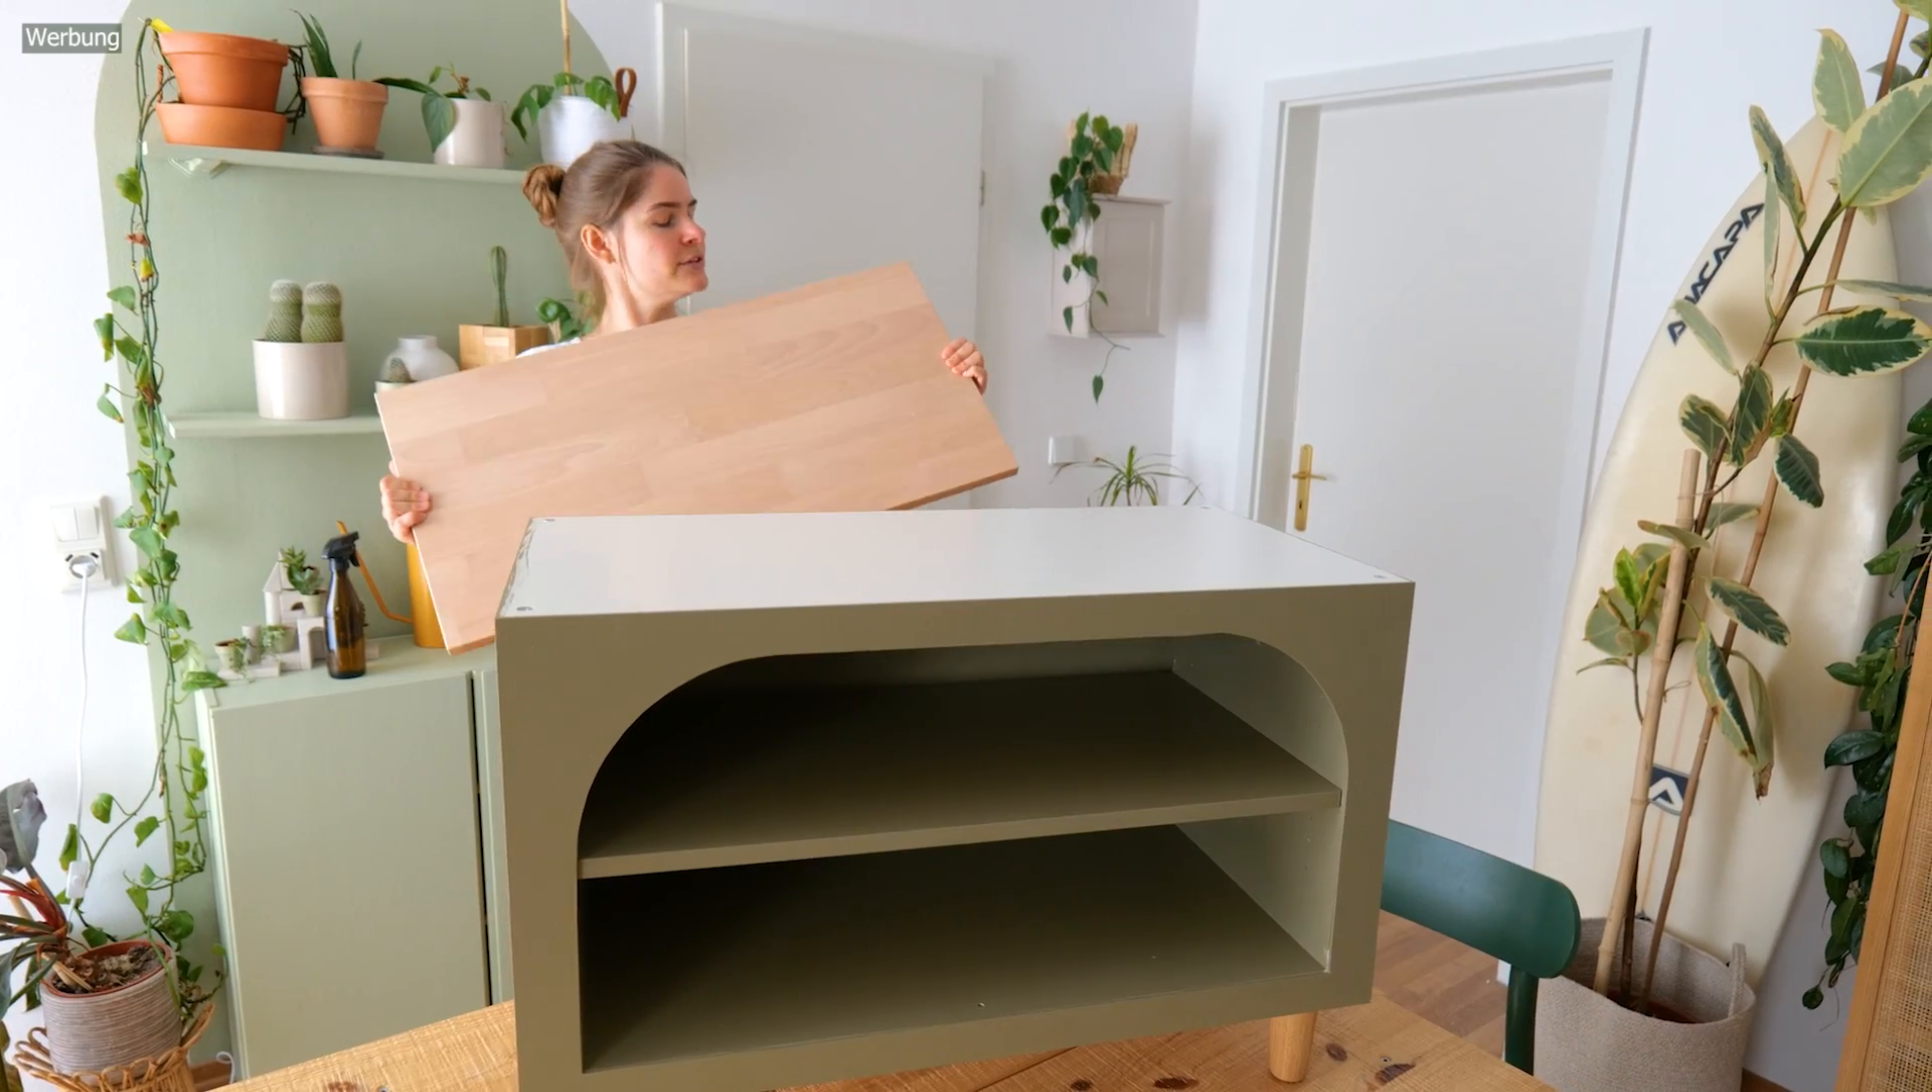So, jetzt fehlt noch die Deckplatte.